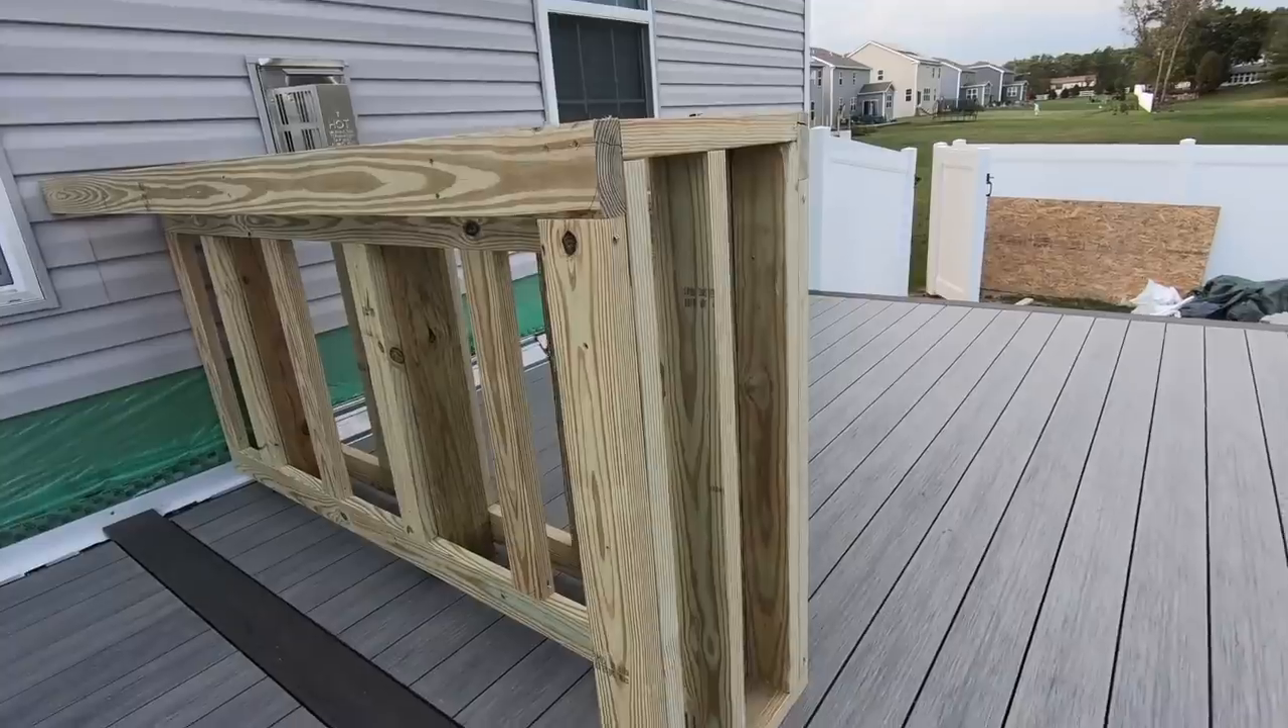I just finished framing up this bar.